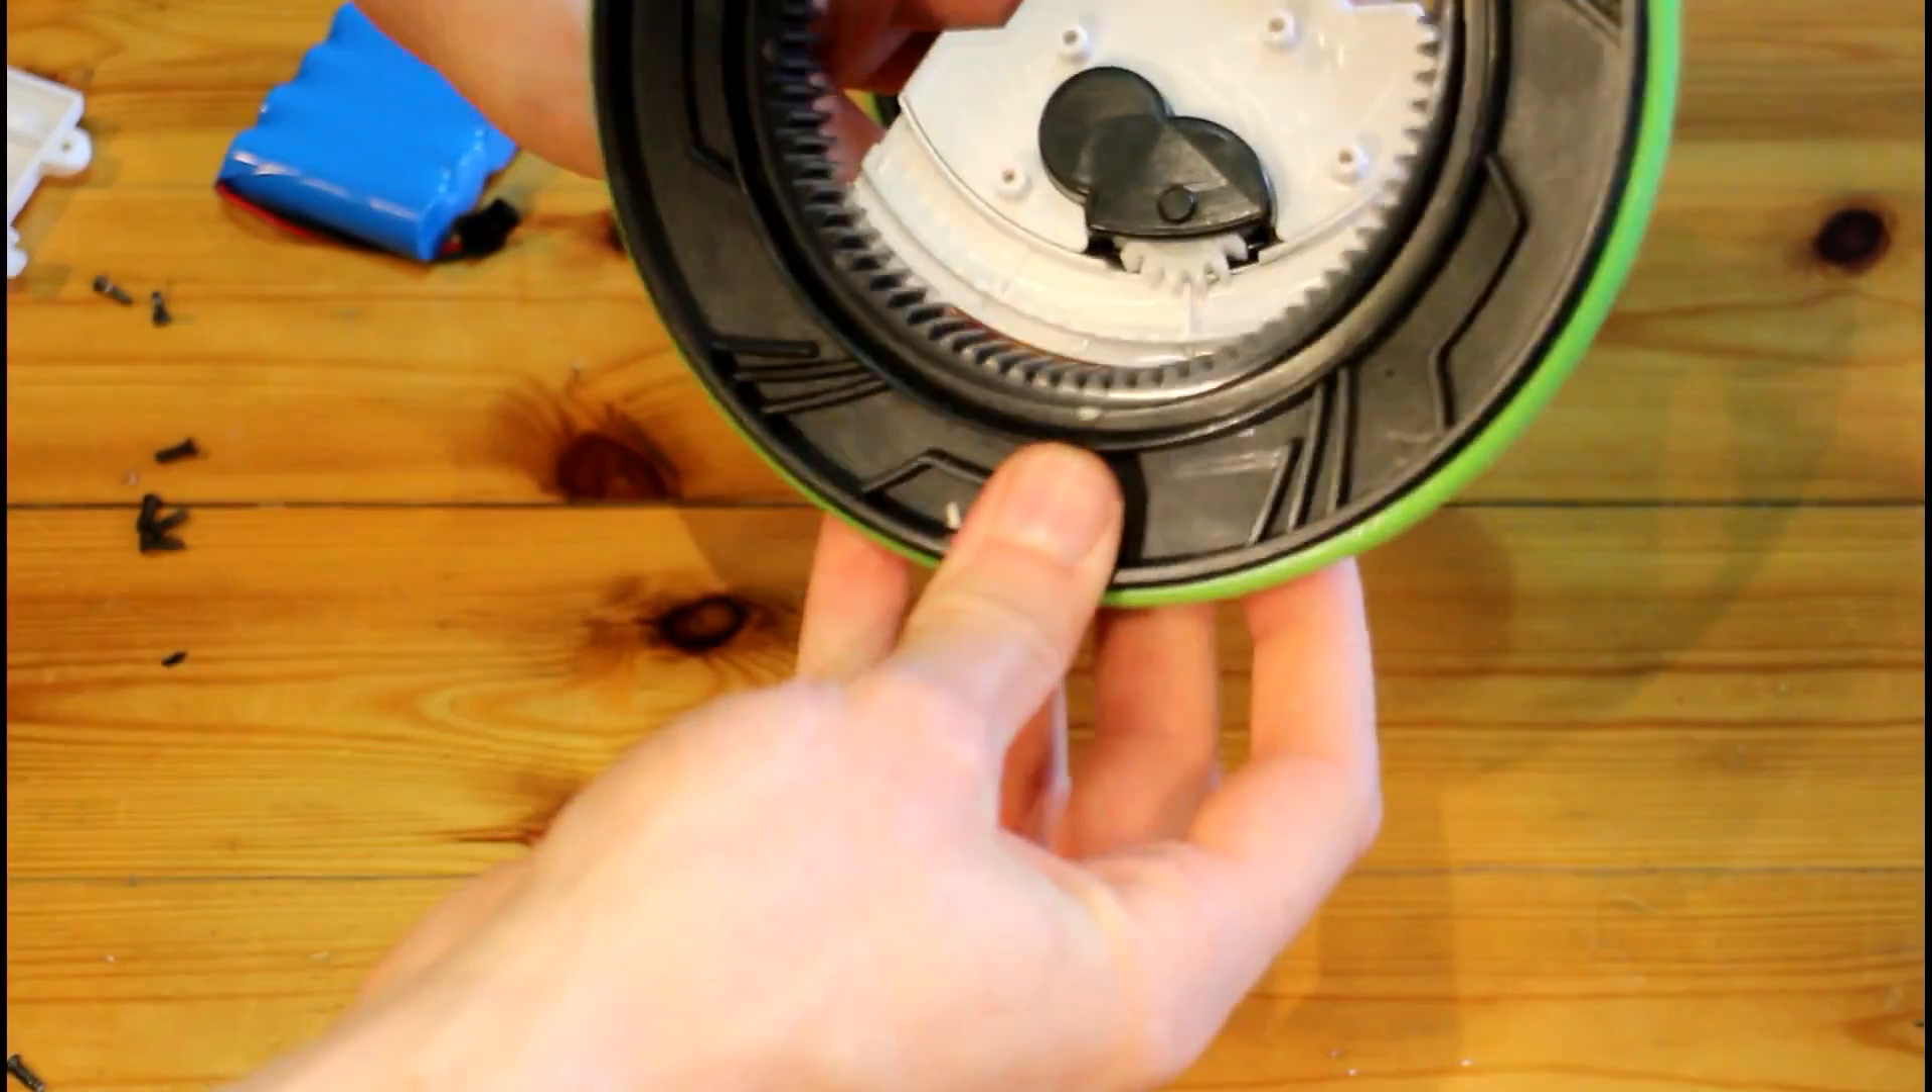Okay so when we take the side panel off the little RC car here we can see how our wheel is geared in there.